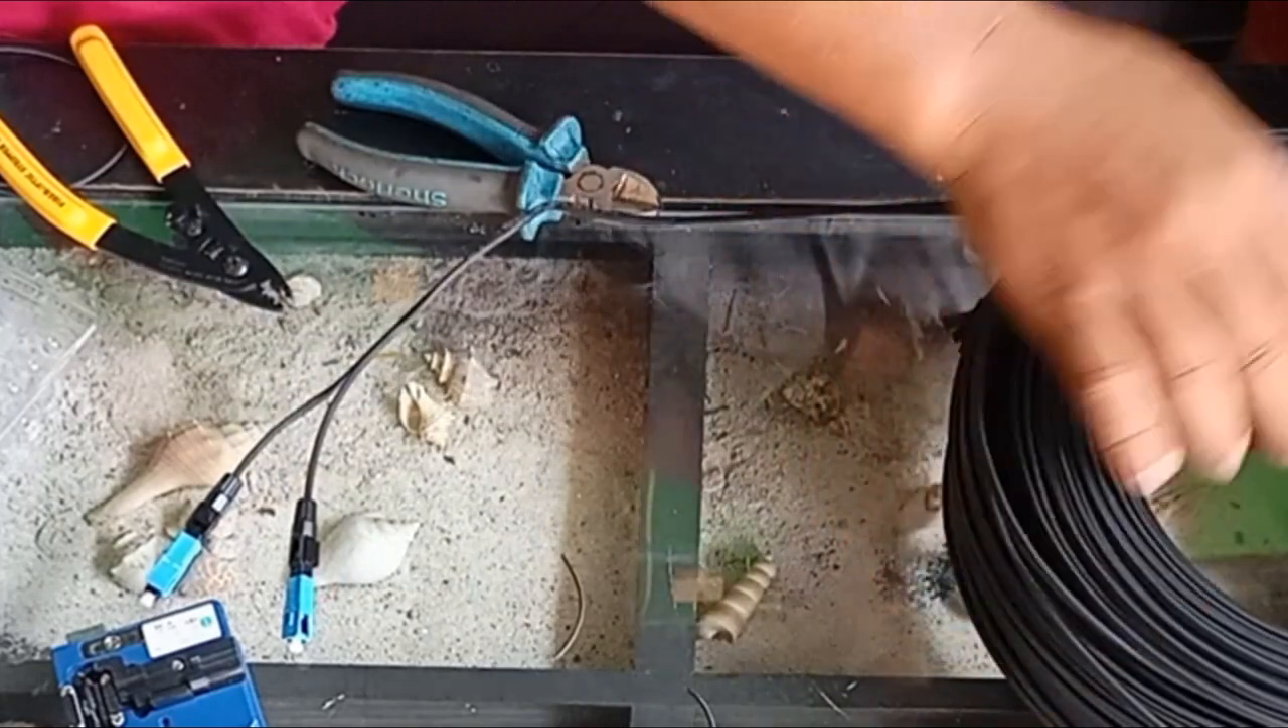Ya ini seperti ini rapi ya sudah terpasang konektornya sudah dua konektor.